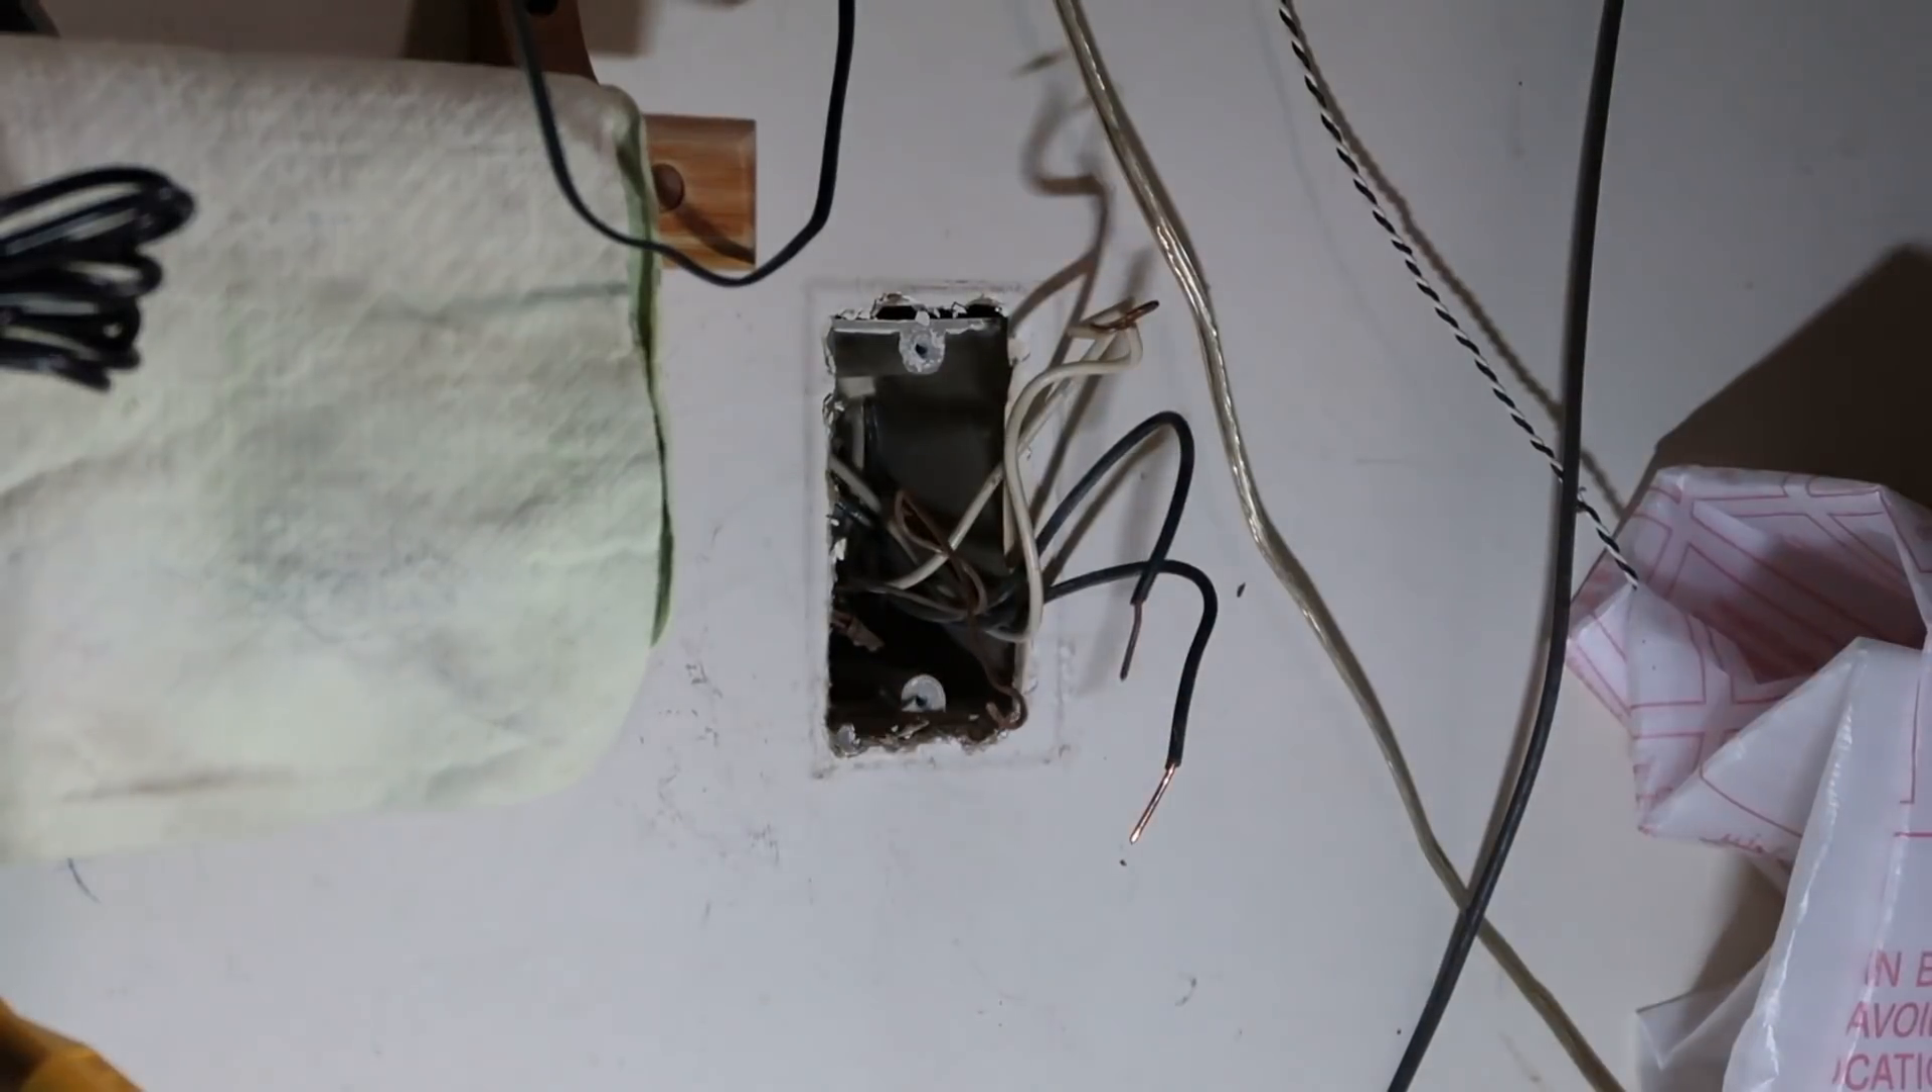Now we have the outlet out.